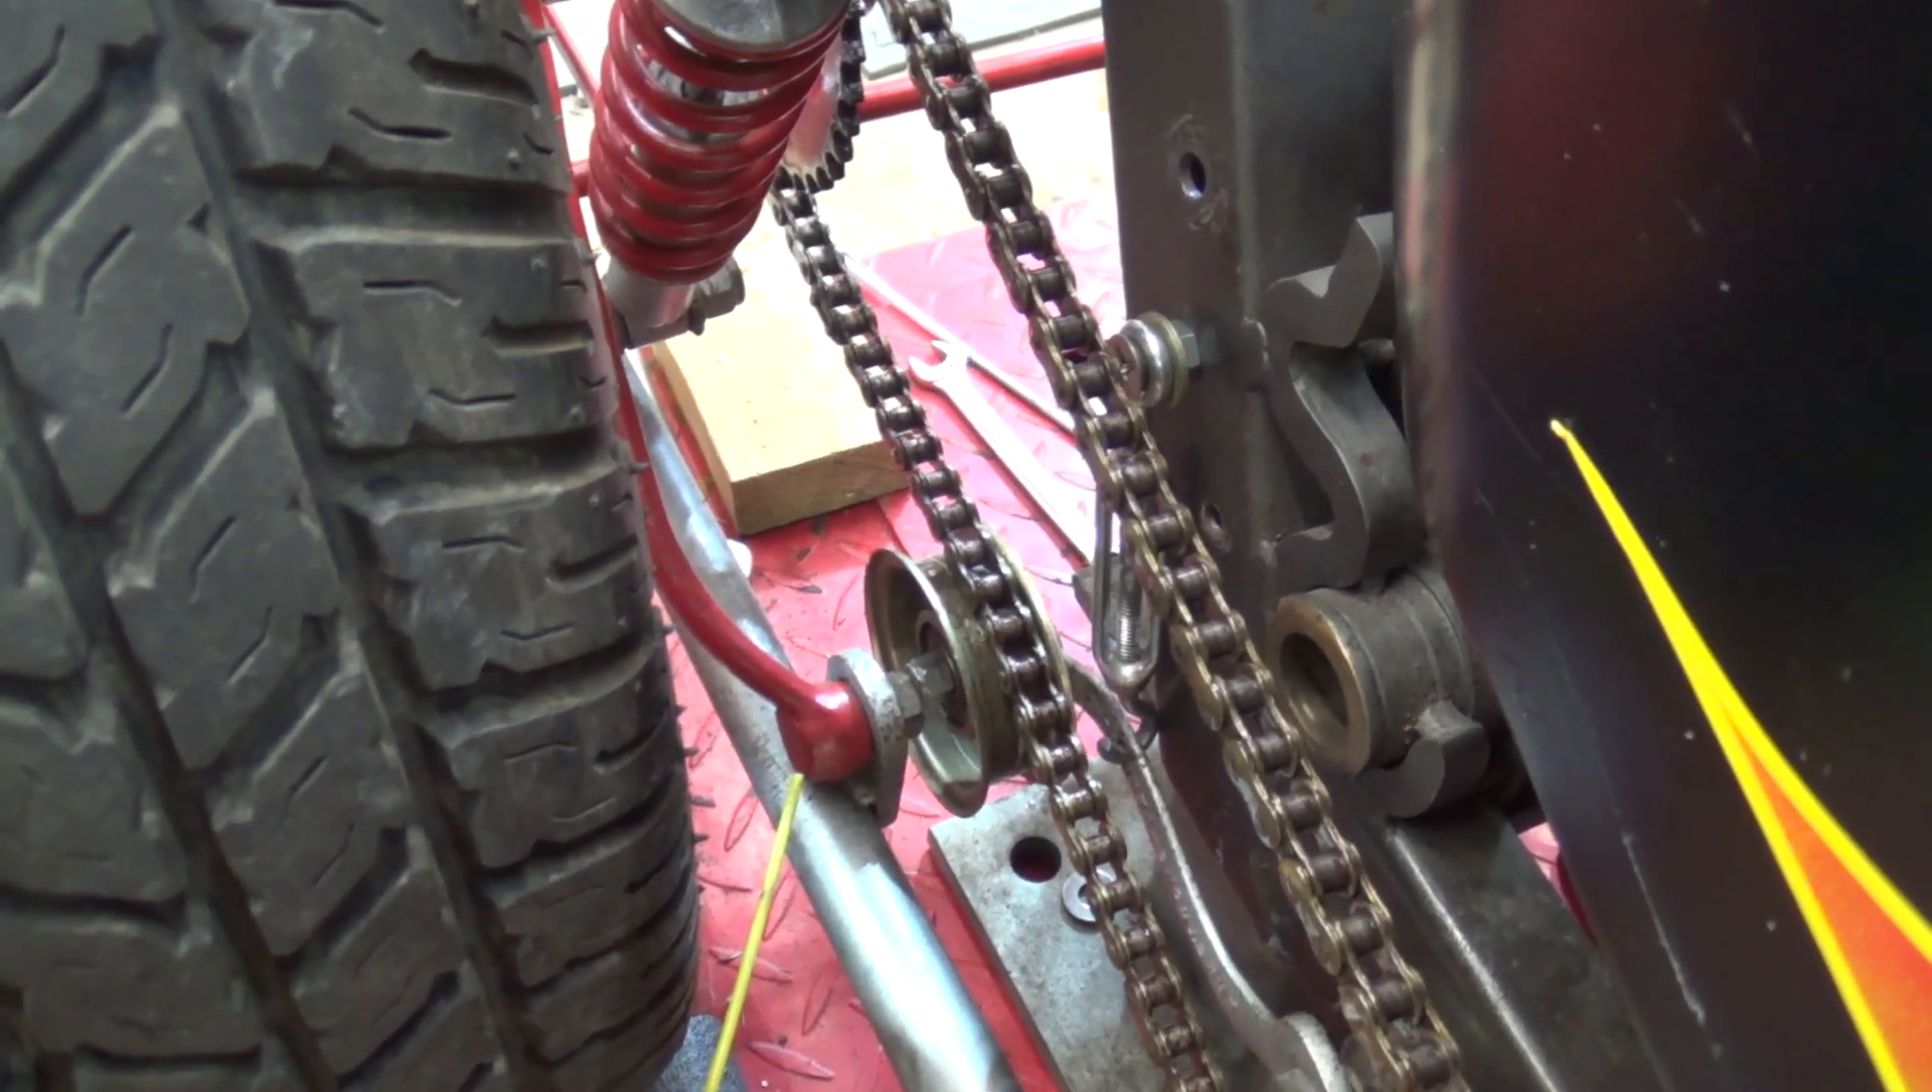I have eliminated the idler sprocket and put an idler pulley on there which has shoulders on it.